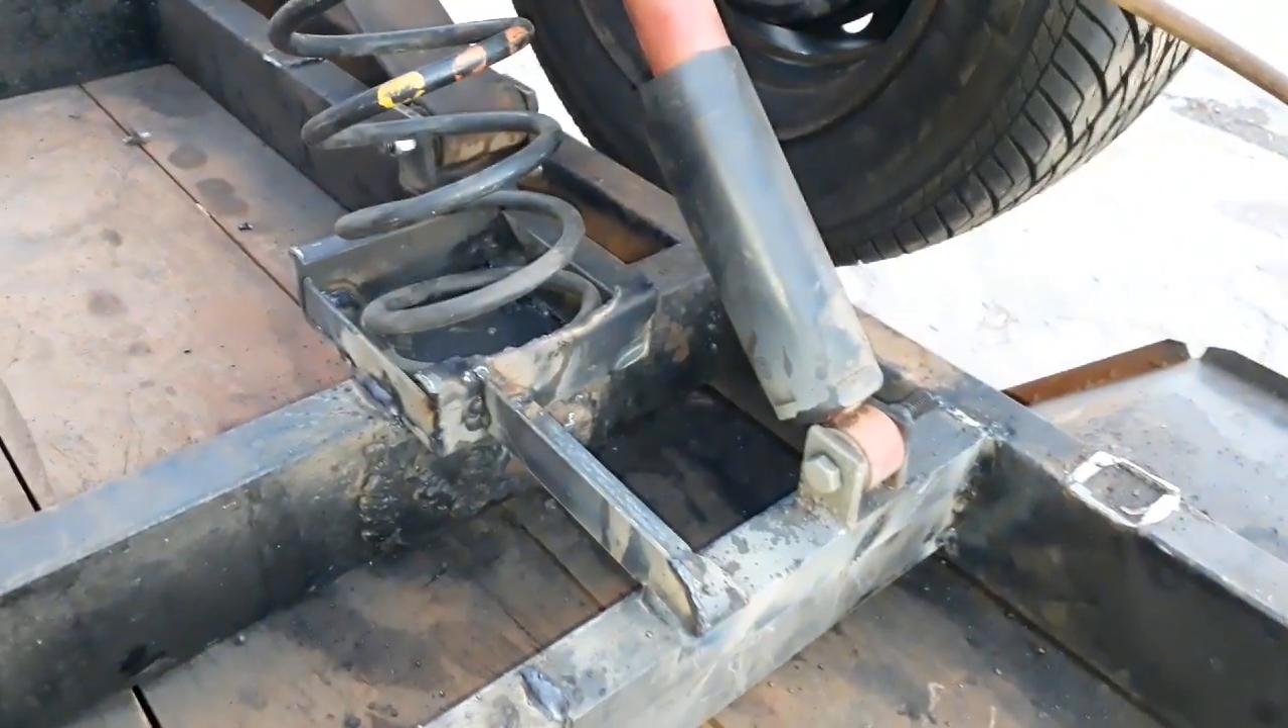Fiz um copinho aqui pra pôr a mola.